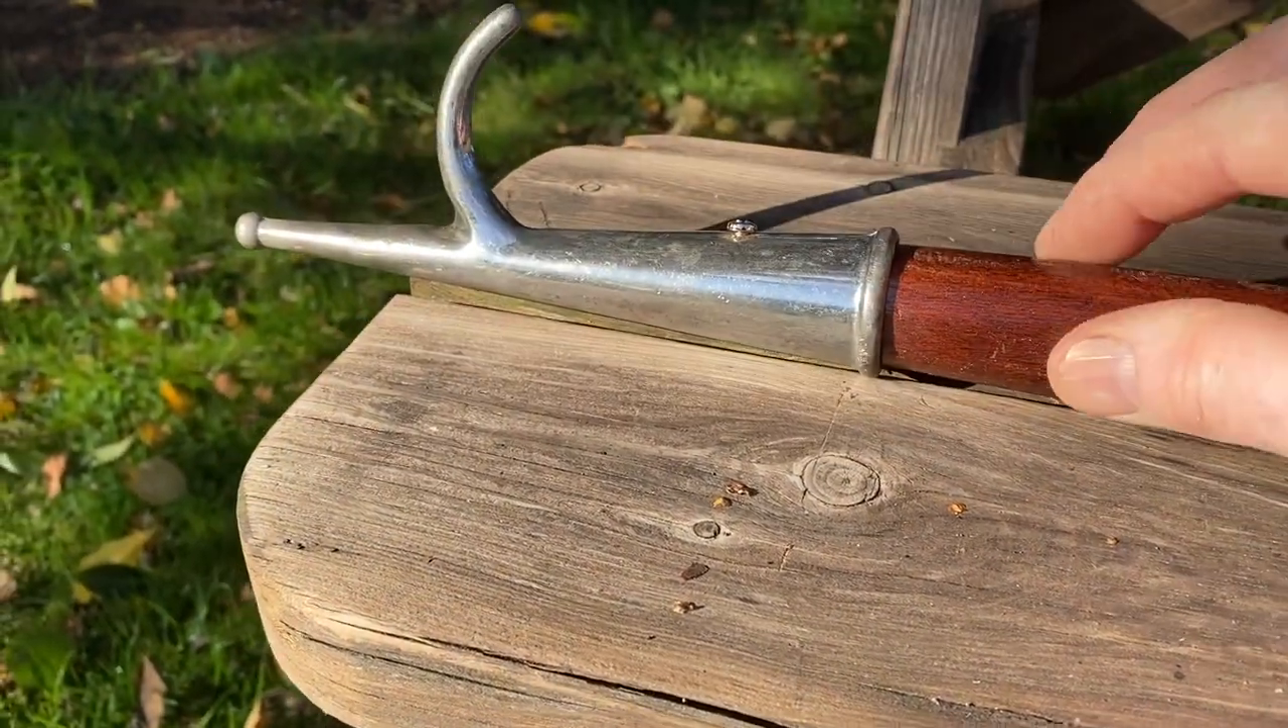The hook now sits lovely around the shaft I've hand sanded that to fit.